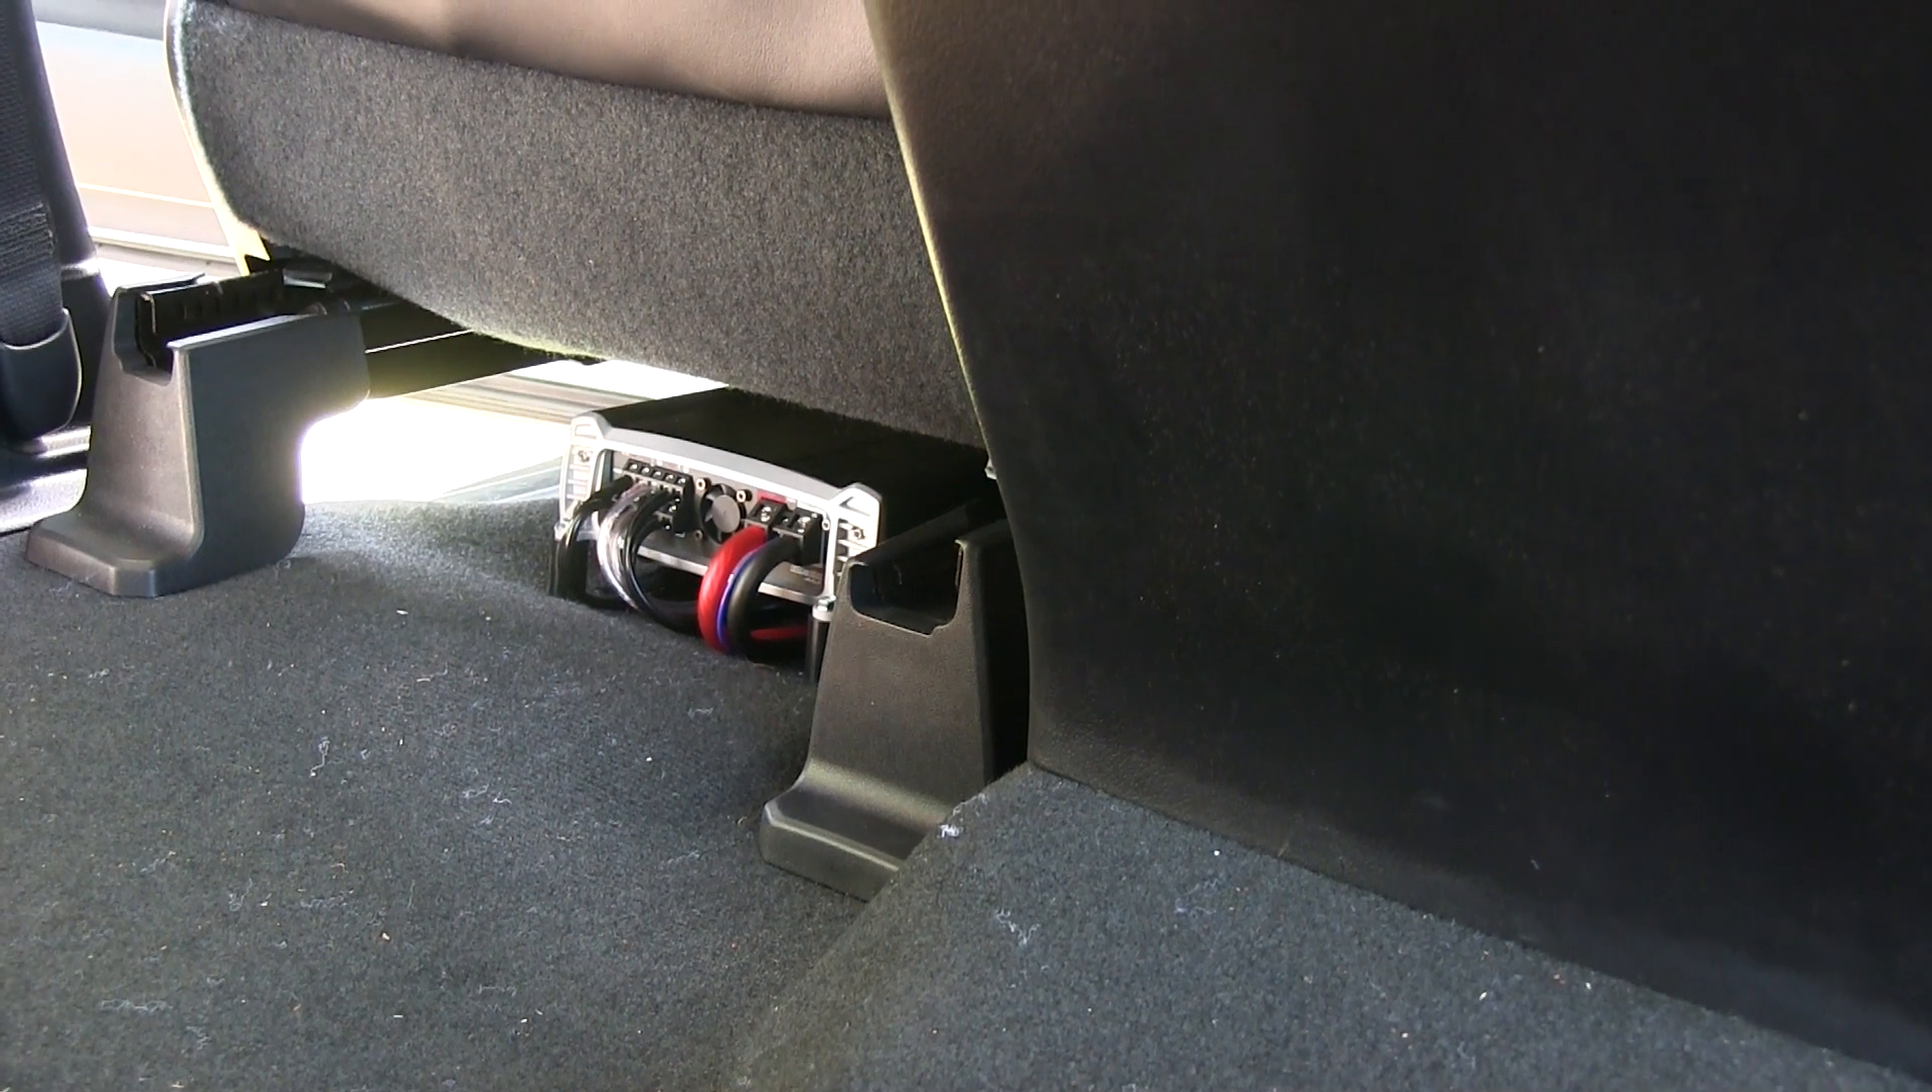You can see we've got the amp installed underneath the driver seat.